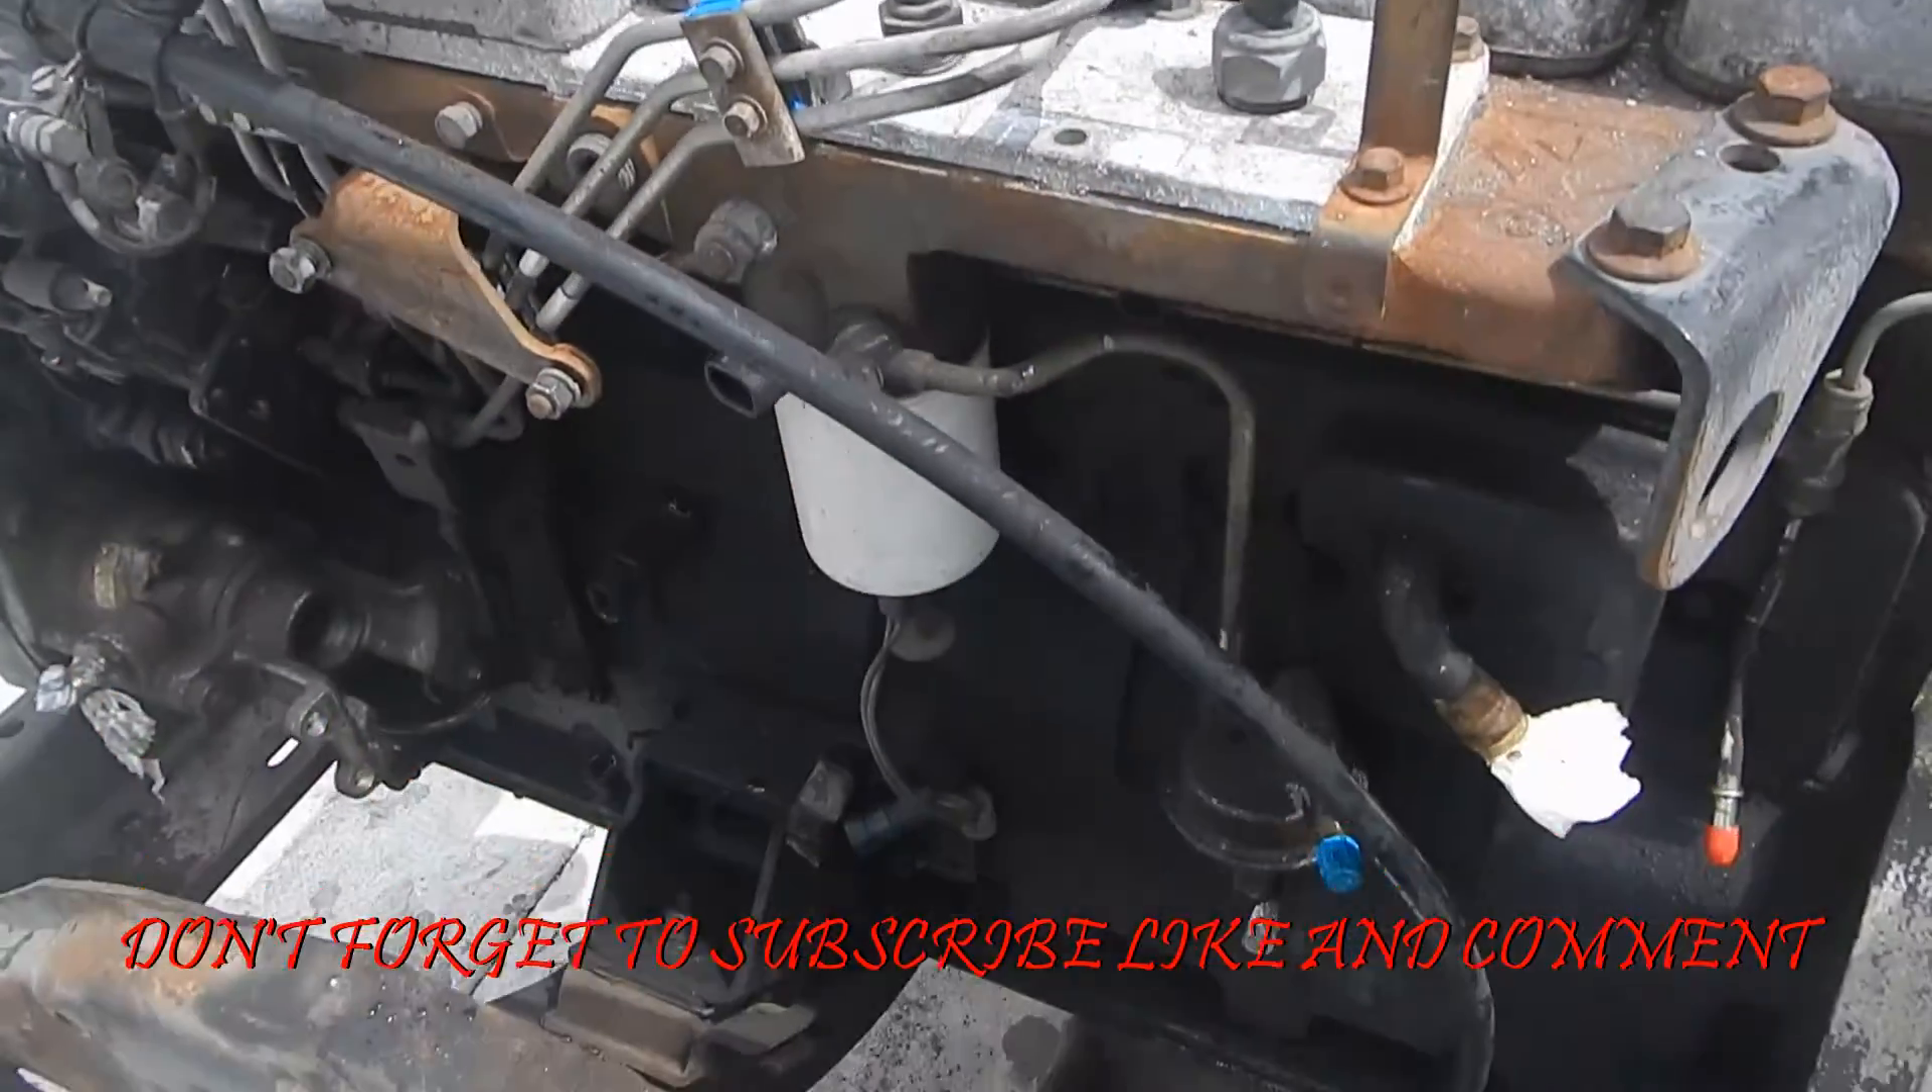I haven't pulled any of the fuel lines yet.